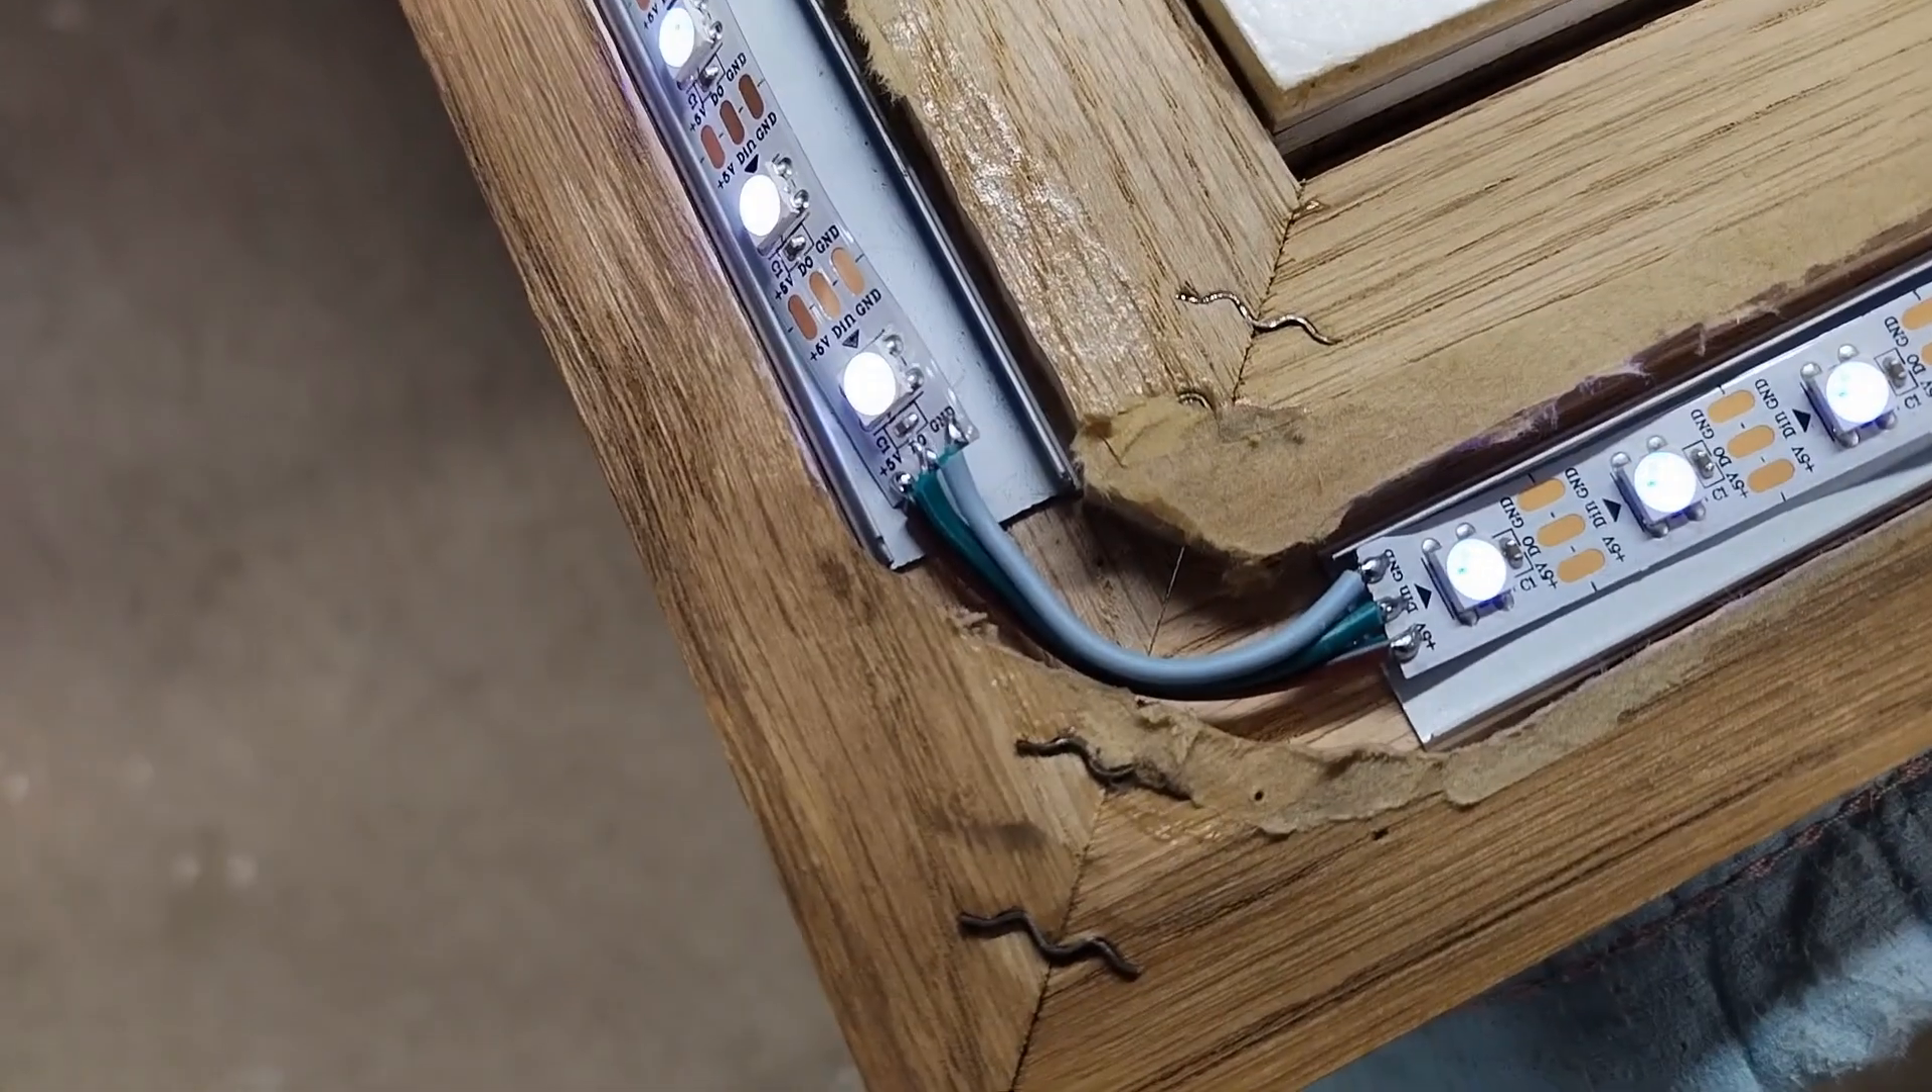We have the wiring done, soldering, little connectors on each end, joining them together, as you can see.